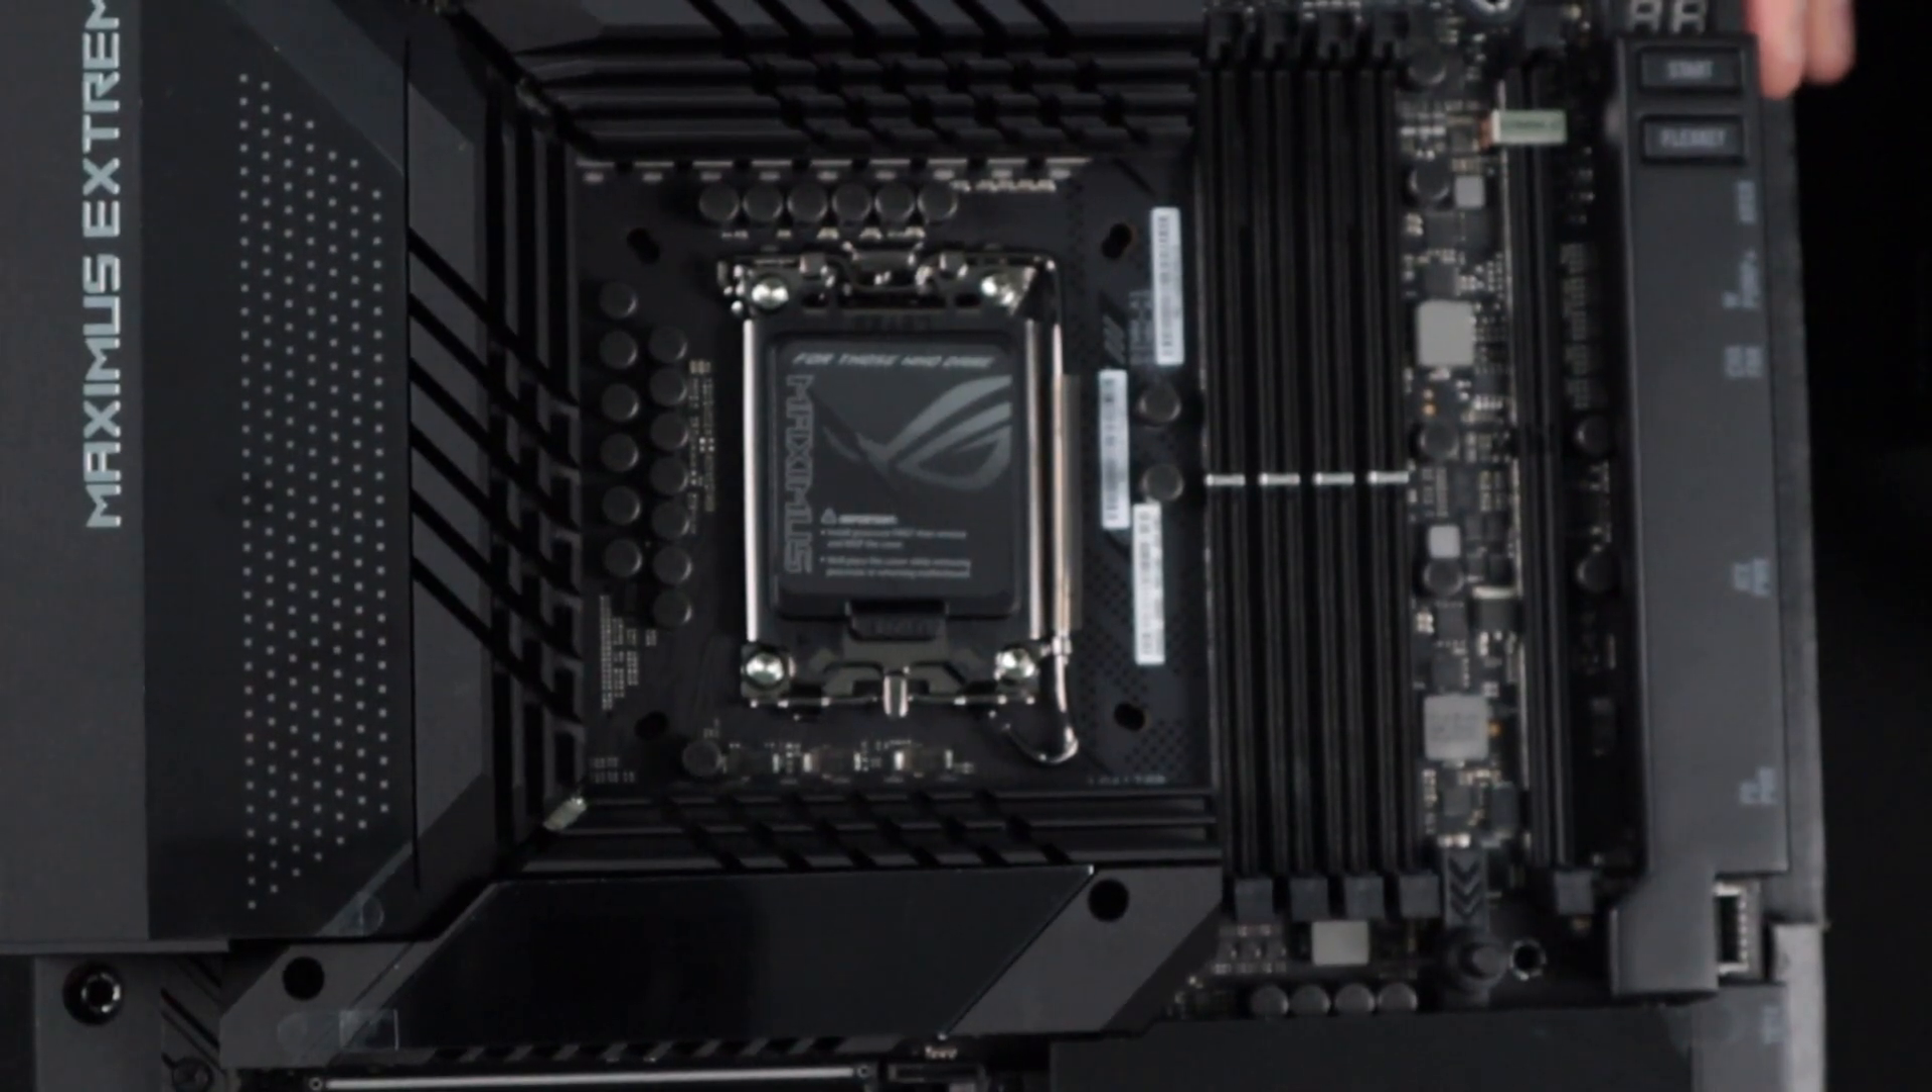And then pull down the latch, push it under and over the hook, and your protective covering is back on your CPU socket.